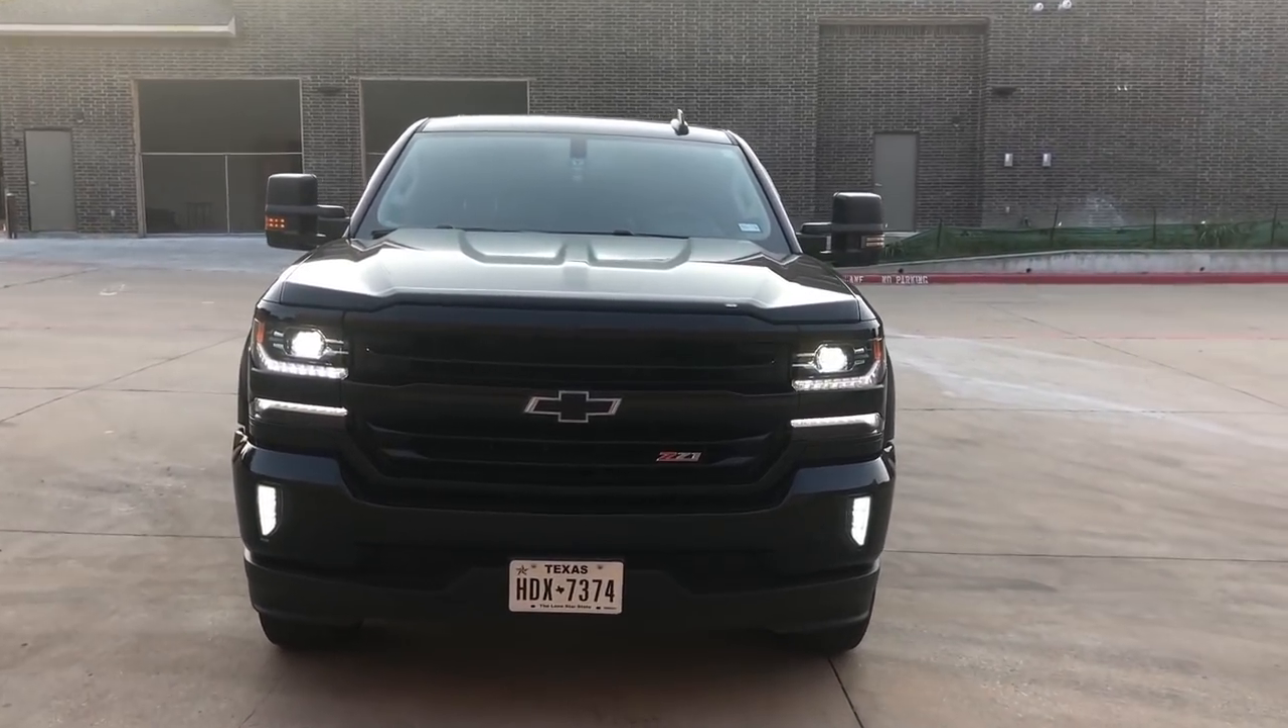All right guys I've got these mirrors installed.